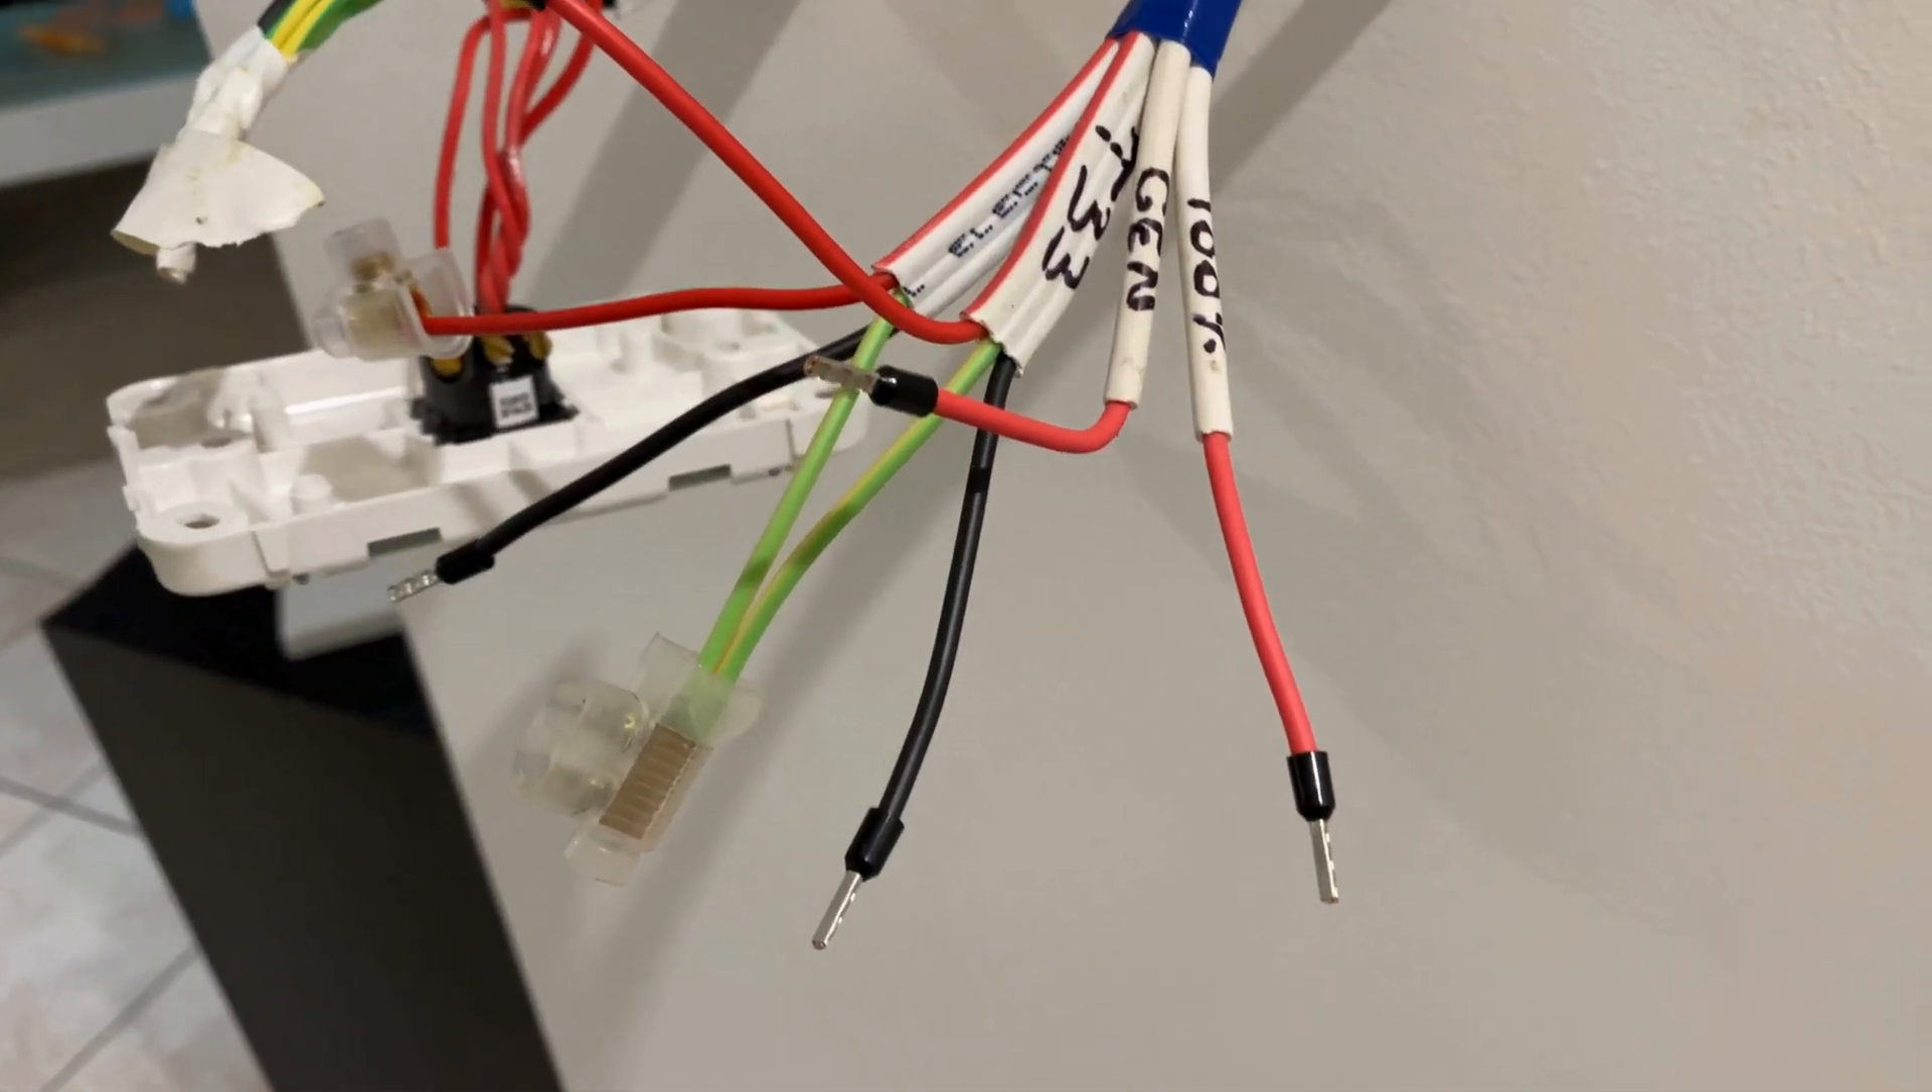I've labelled all the cables, stripped off the ends and terminated them with the boot laces.